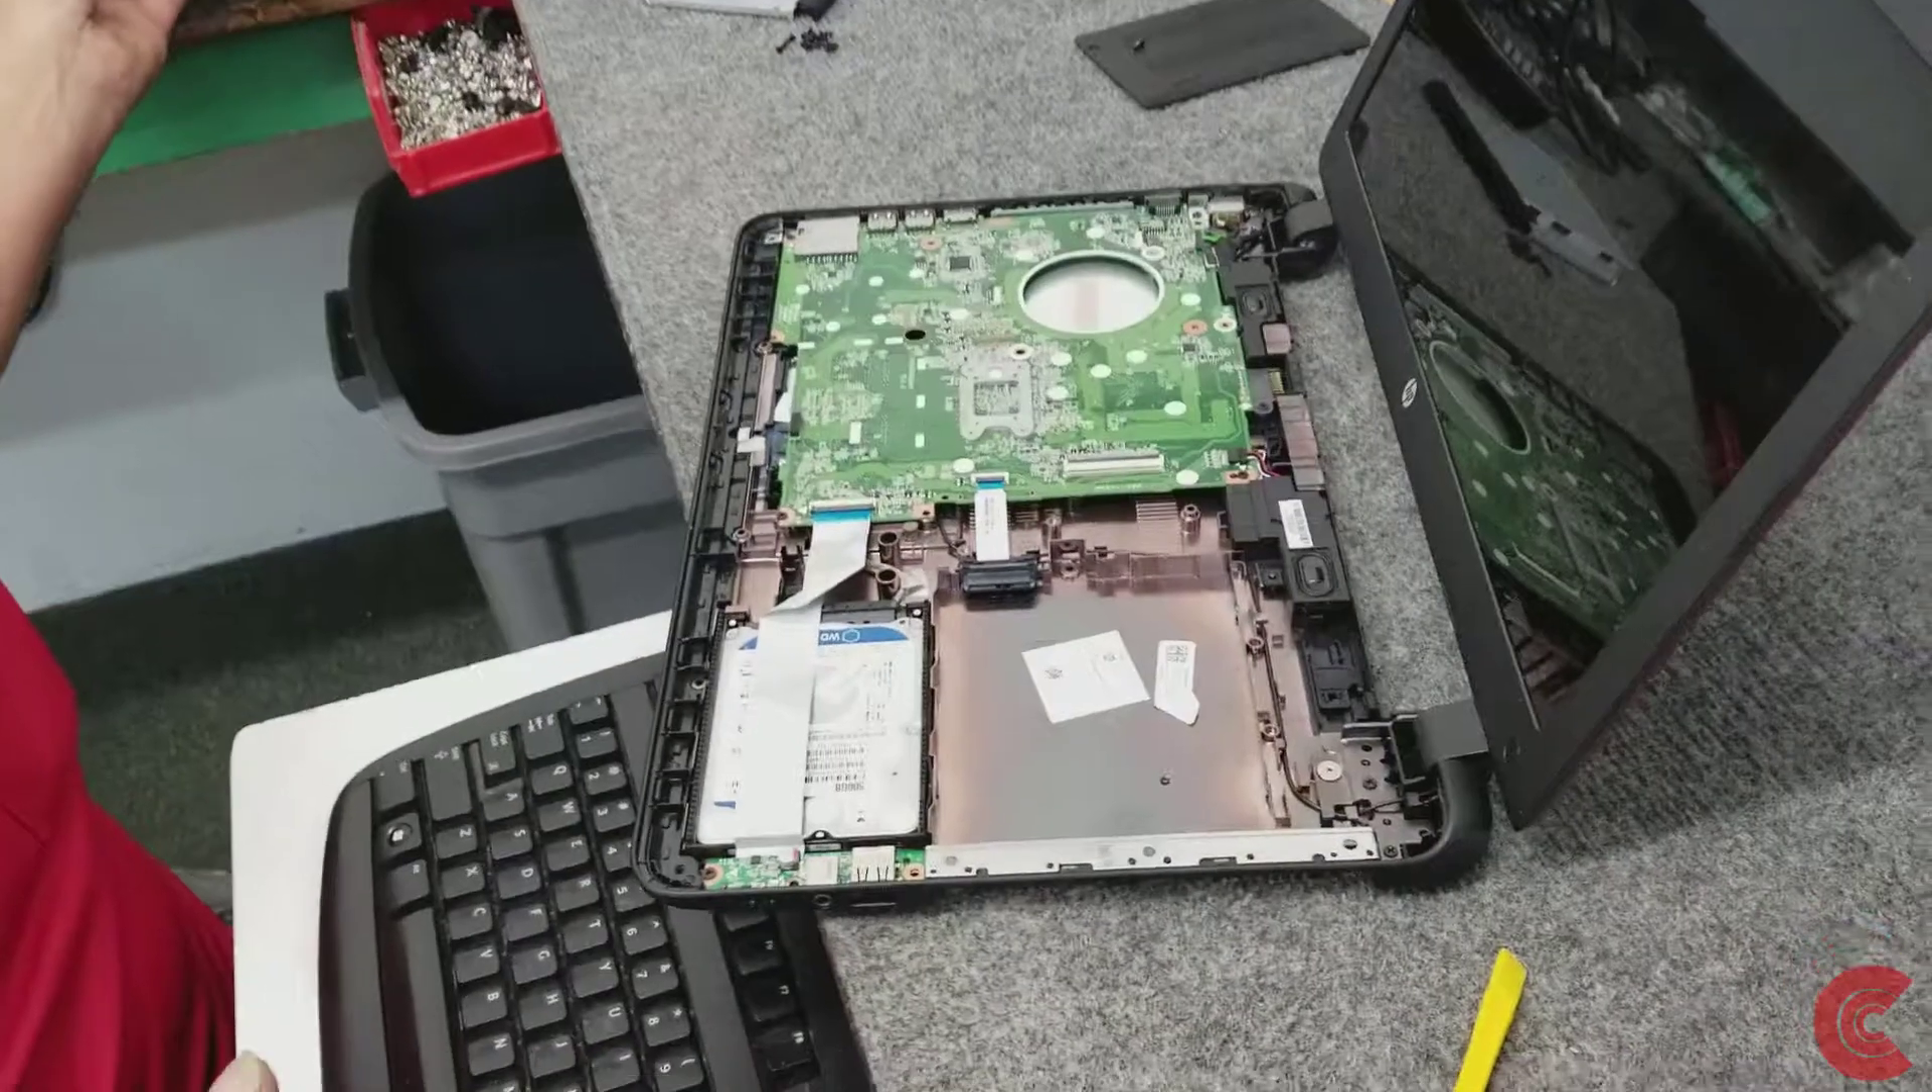There's our palm rest out of the way.